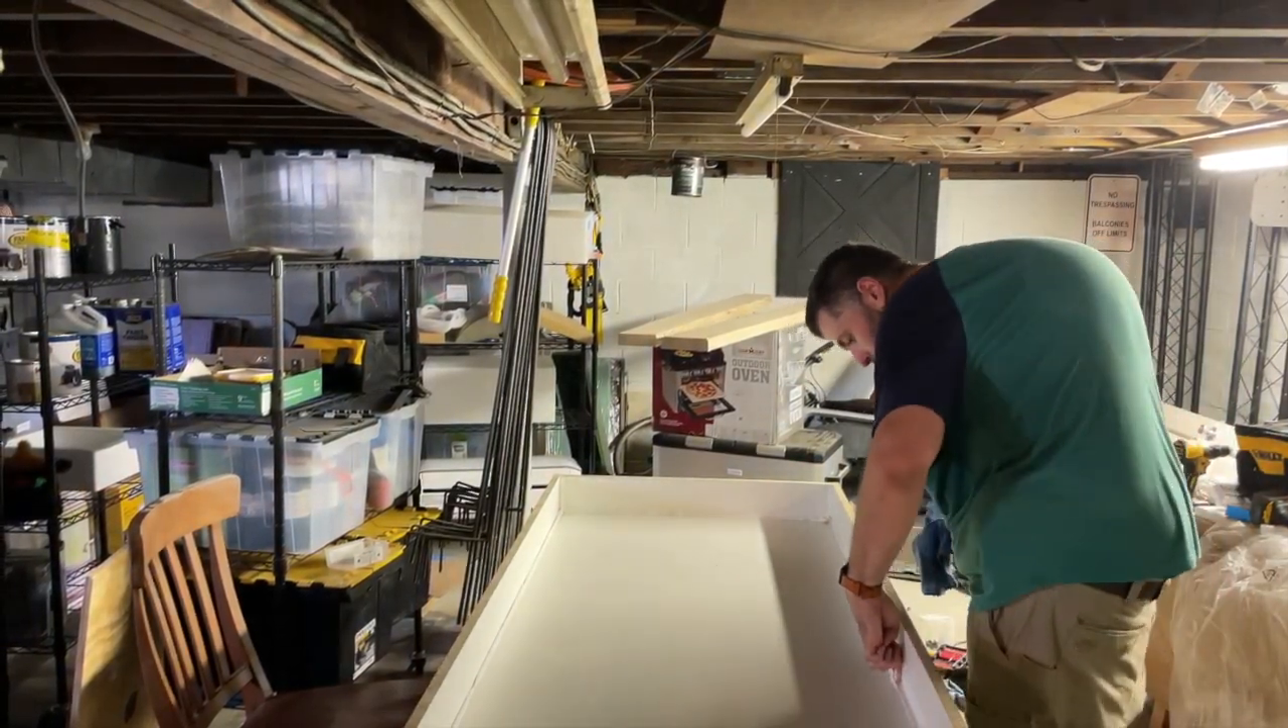Here you see I've already constructed the form.